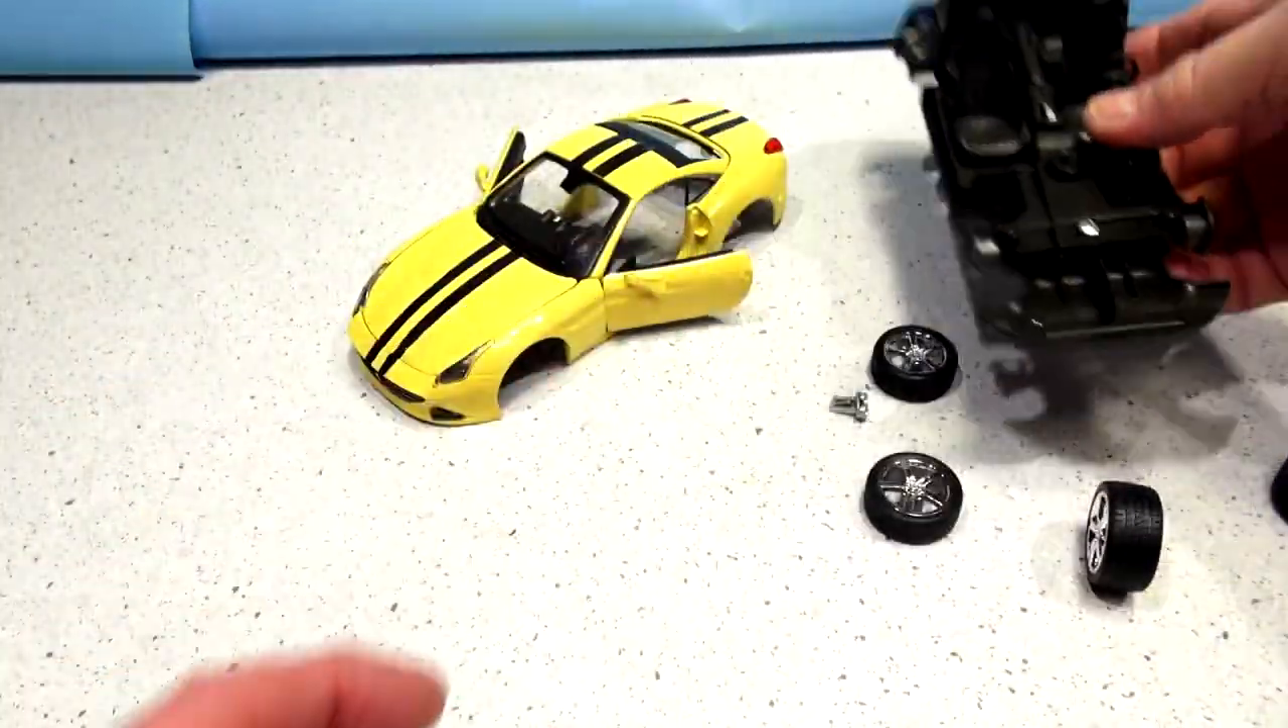There we go the four tires wheels are off.